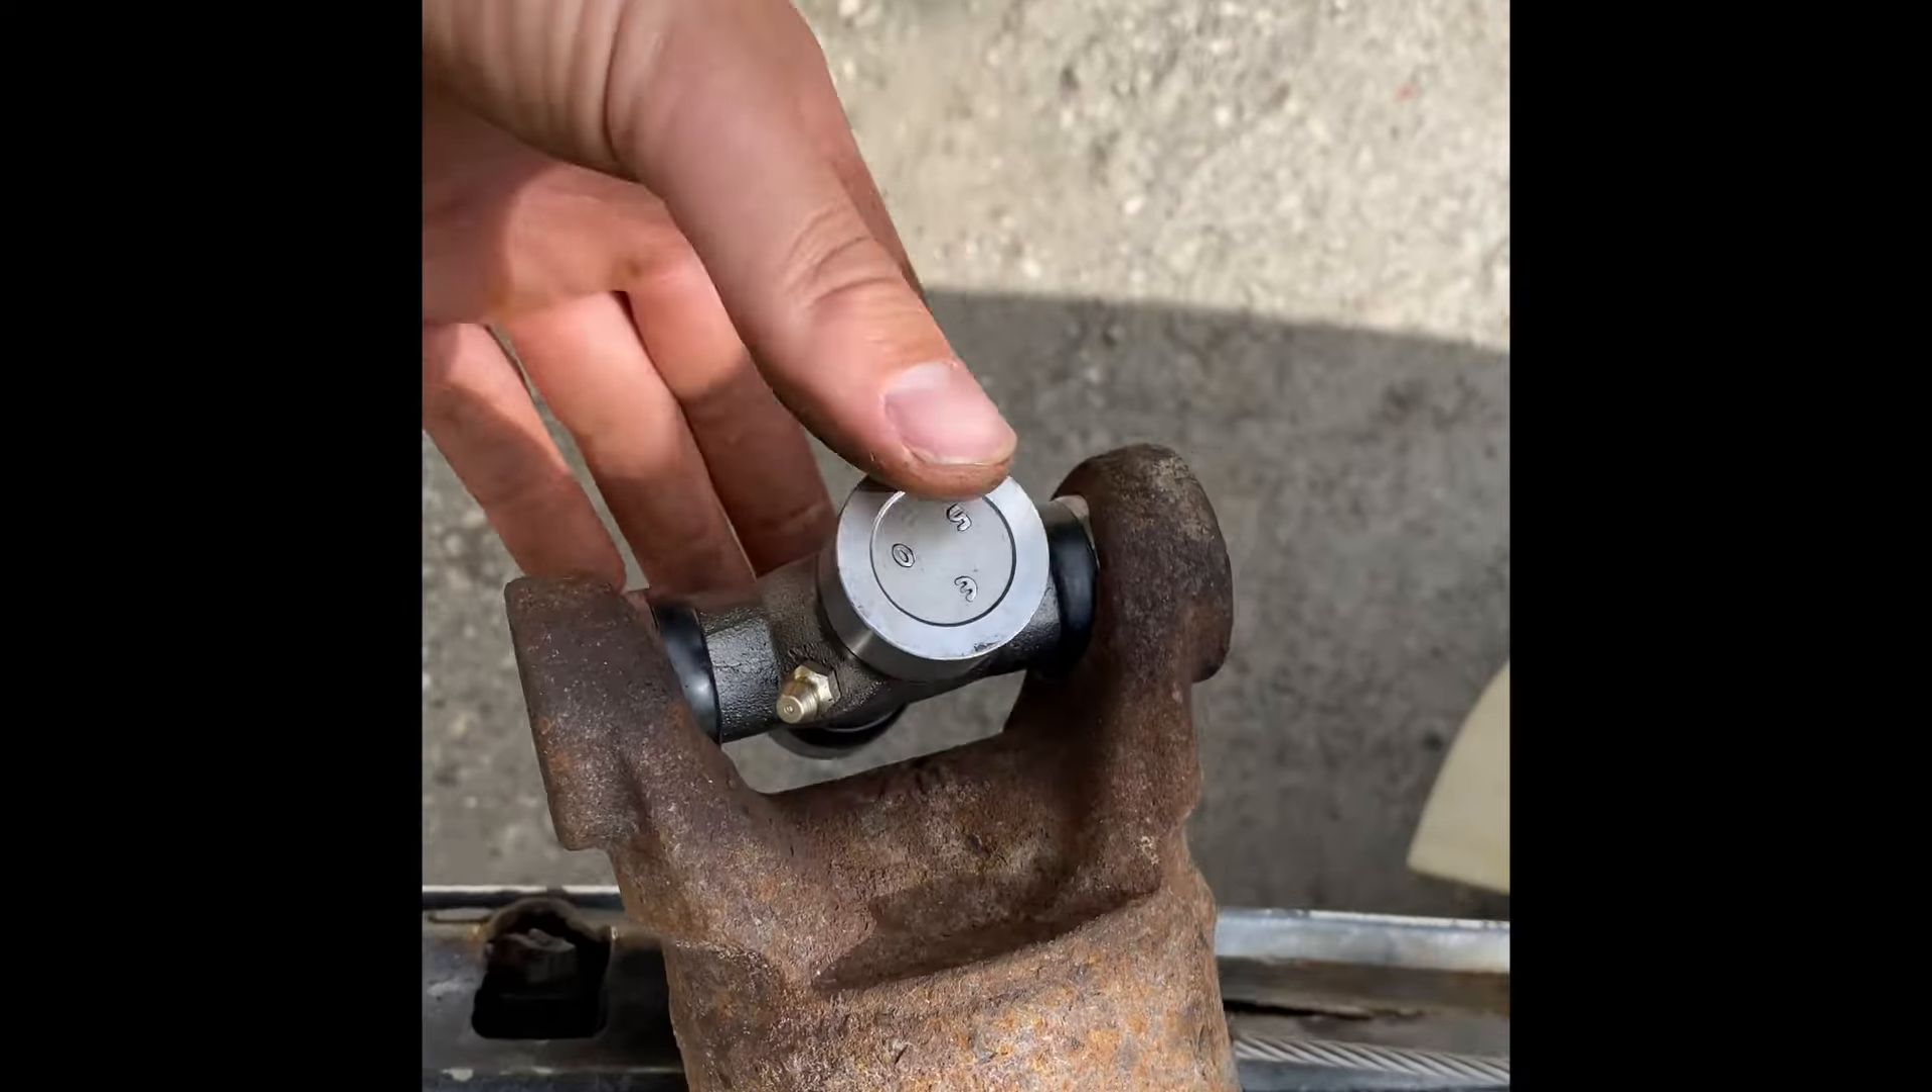Now that the grease fitting is in, we are ready to crawl underneath the truck and put this back in.